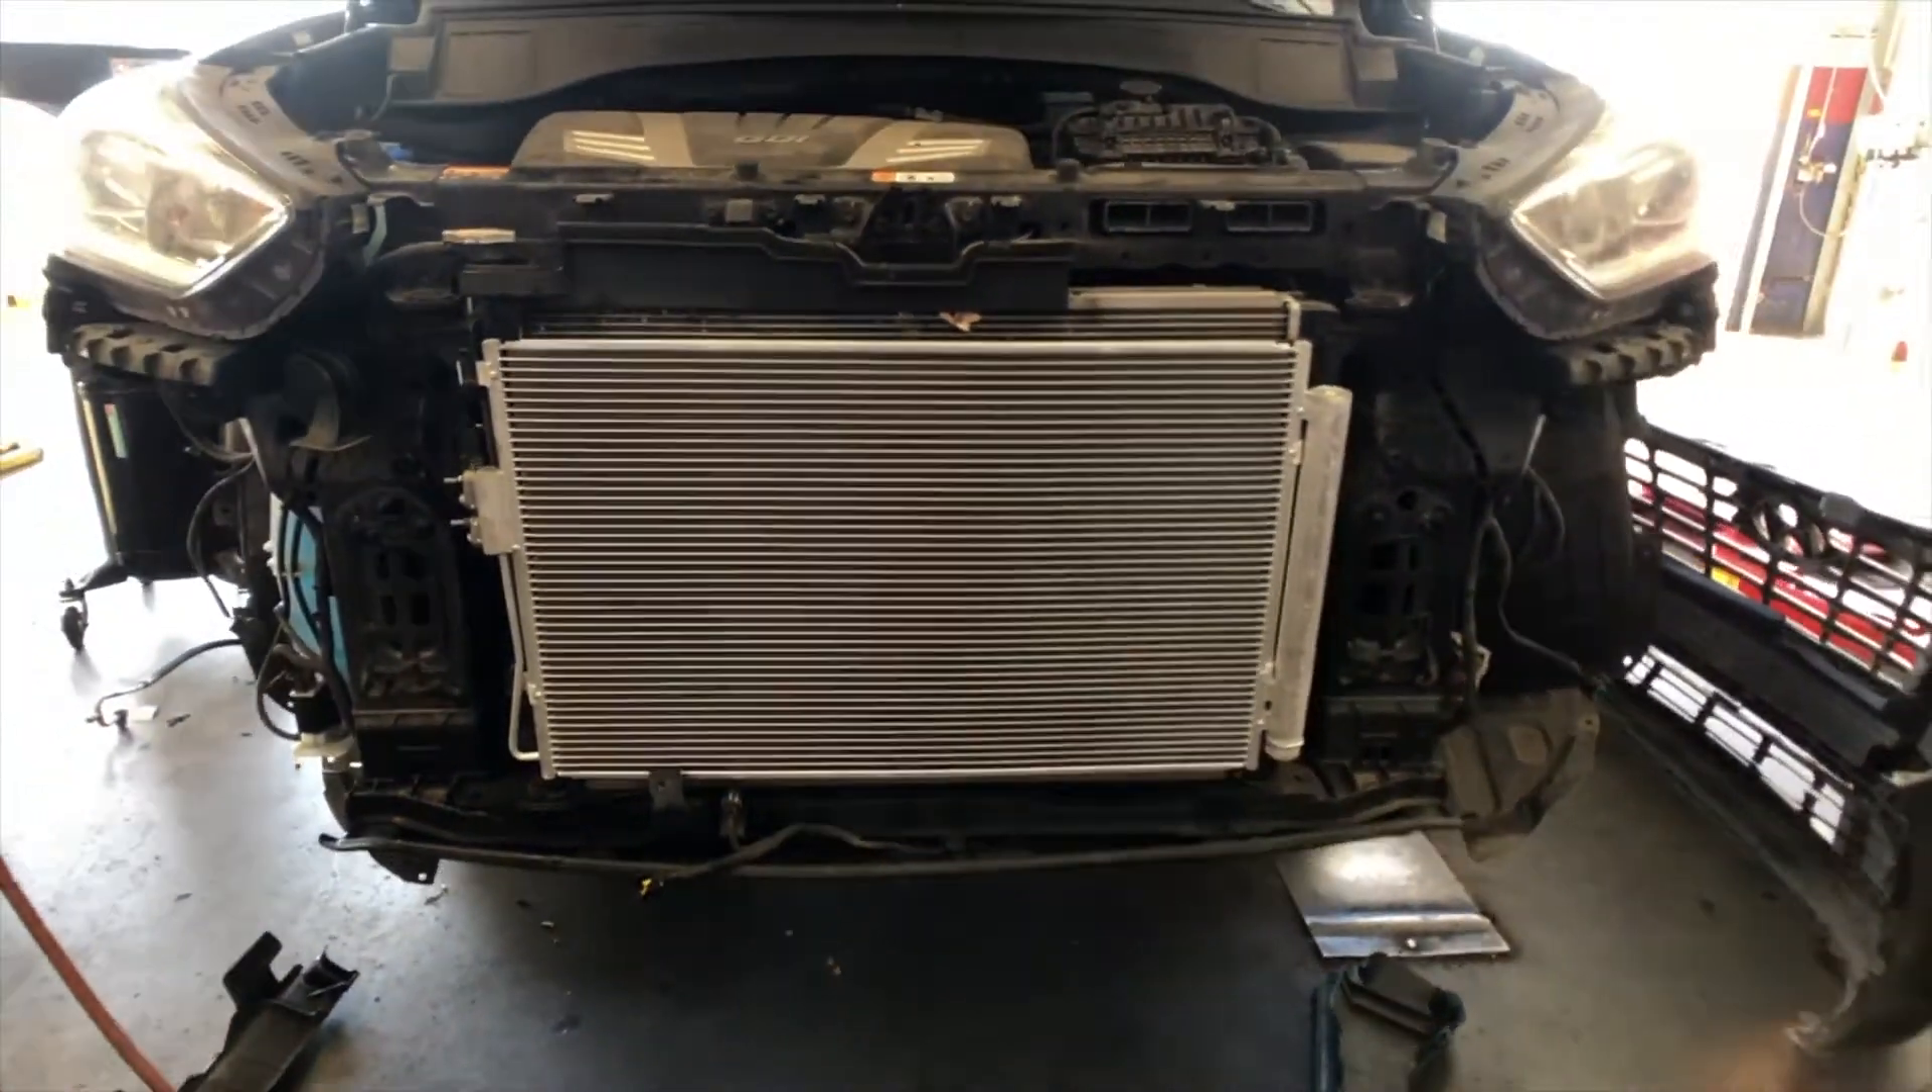New condenser is in.